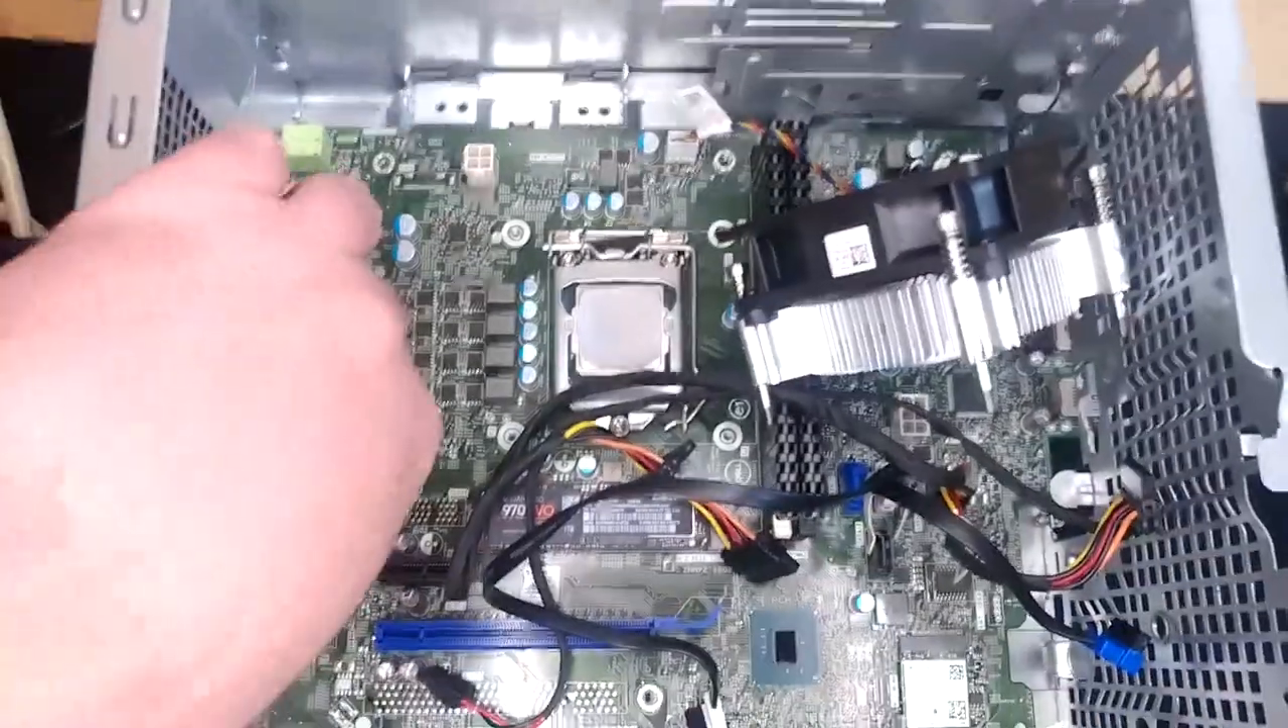I did, as you can see, remove the CPU cooler.